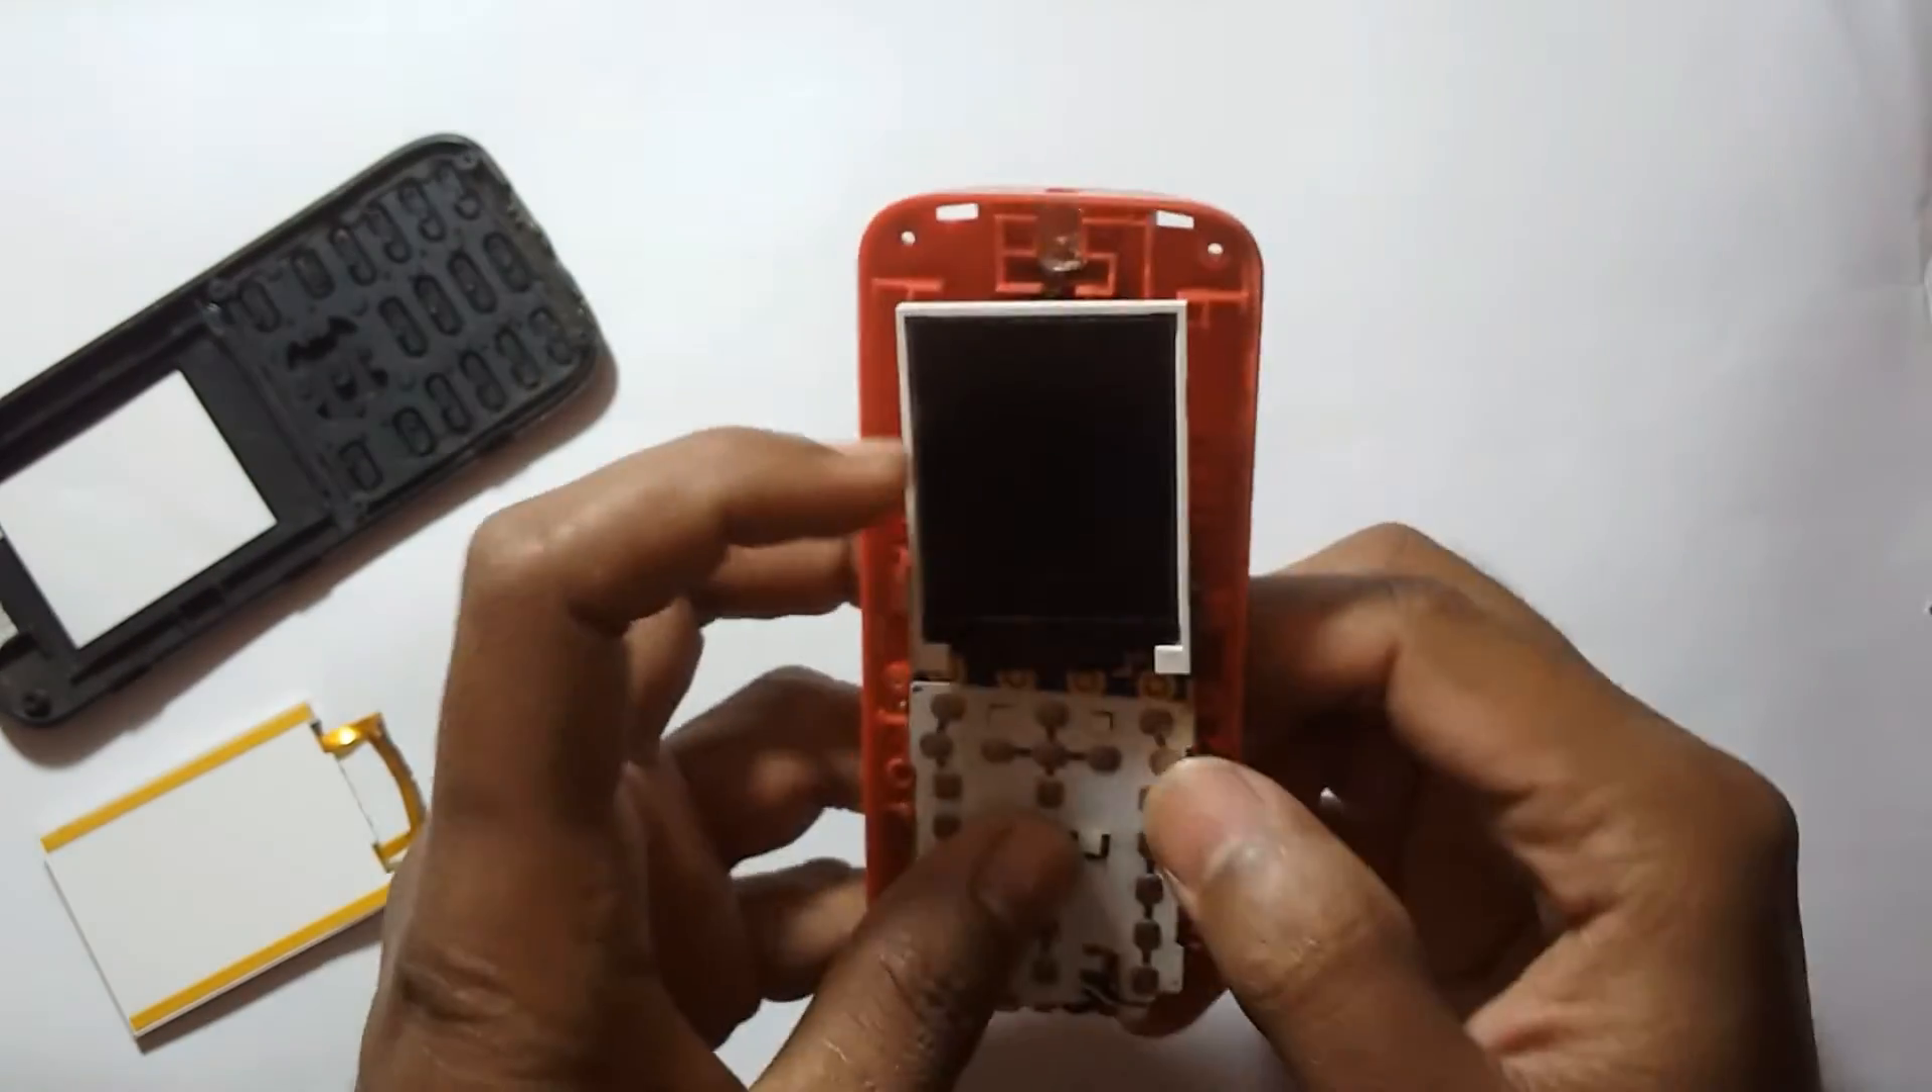یہ ہماری LCD لگ چکی ہے۔